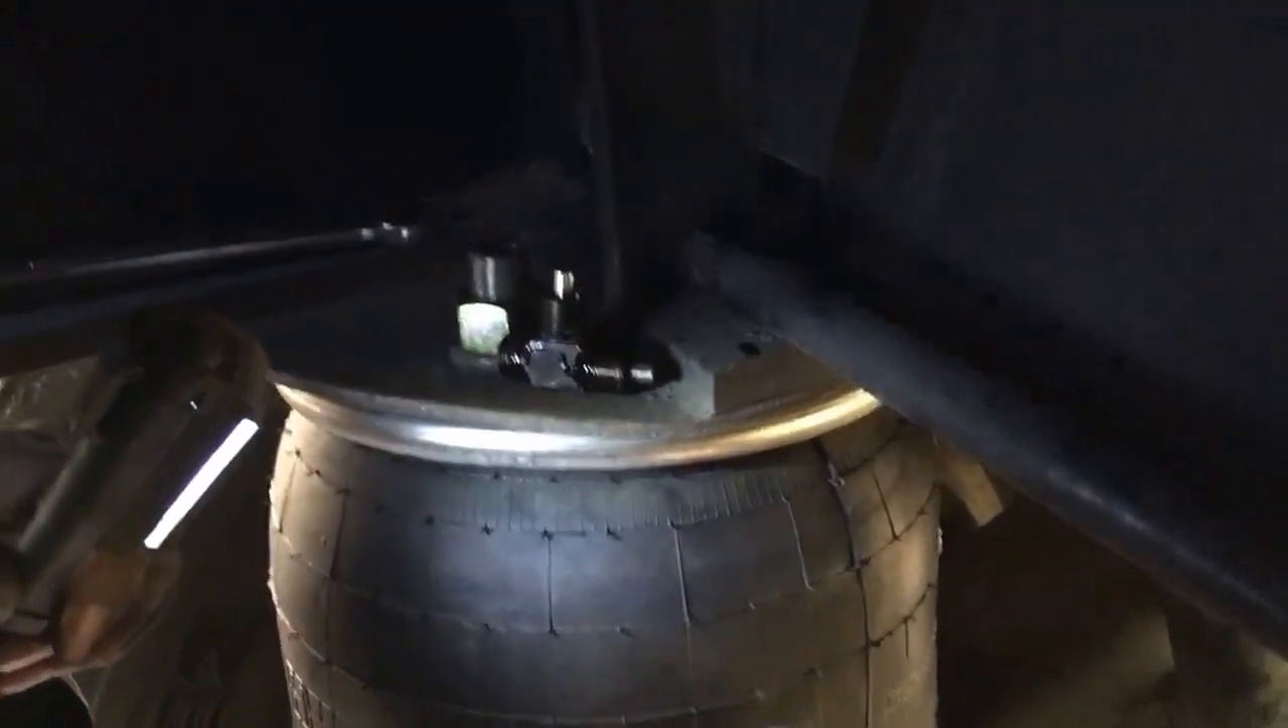Aquí ya pusimos la bolsa de aire.